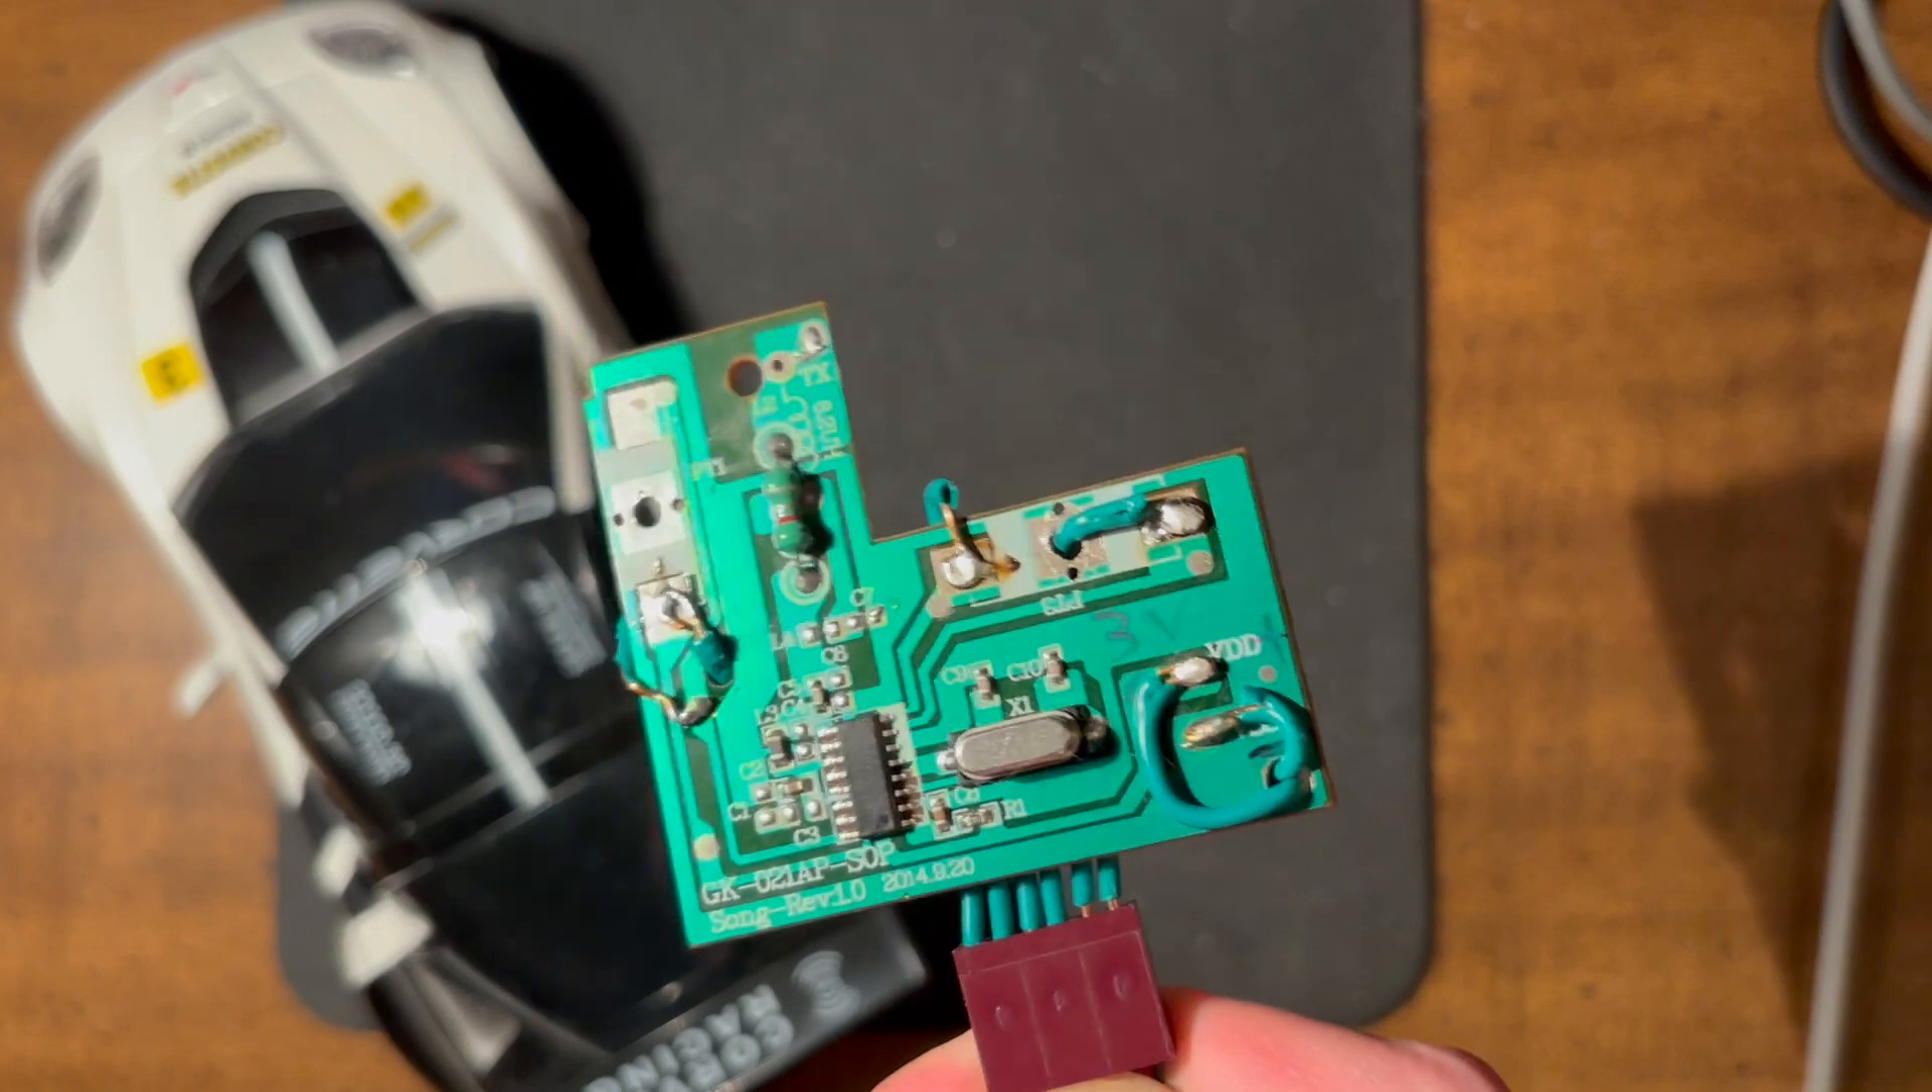As you might notice, the circuit board already has wires soldered to it and that's because I decided I was going to connect the internals of this remote to something else to make it continue to work.